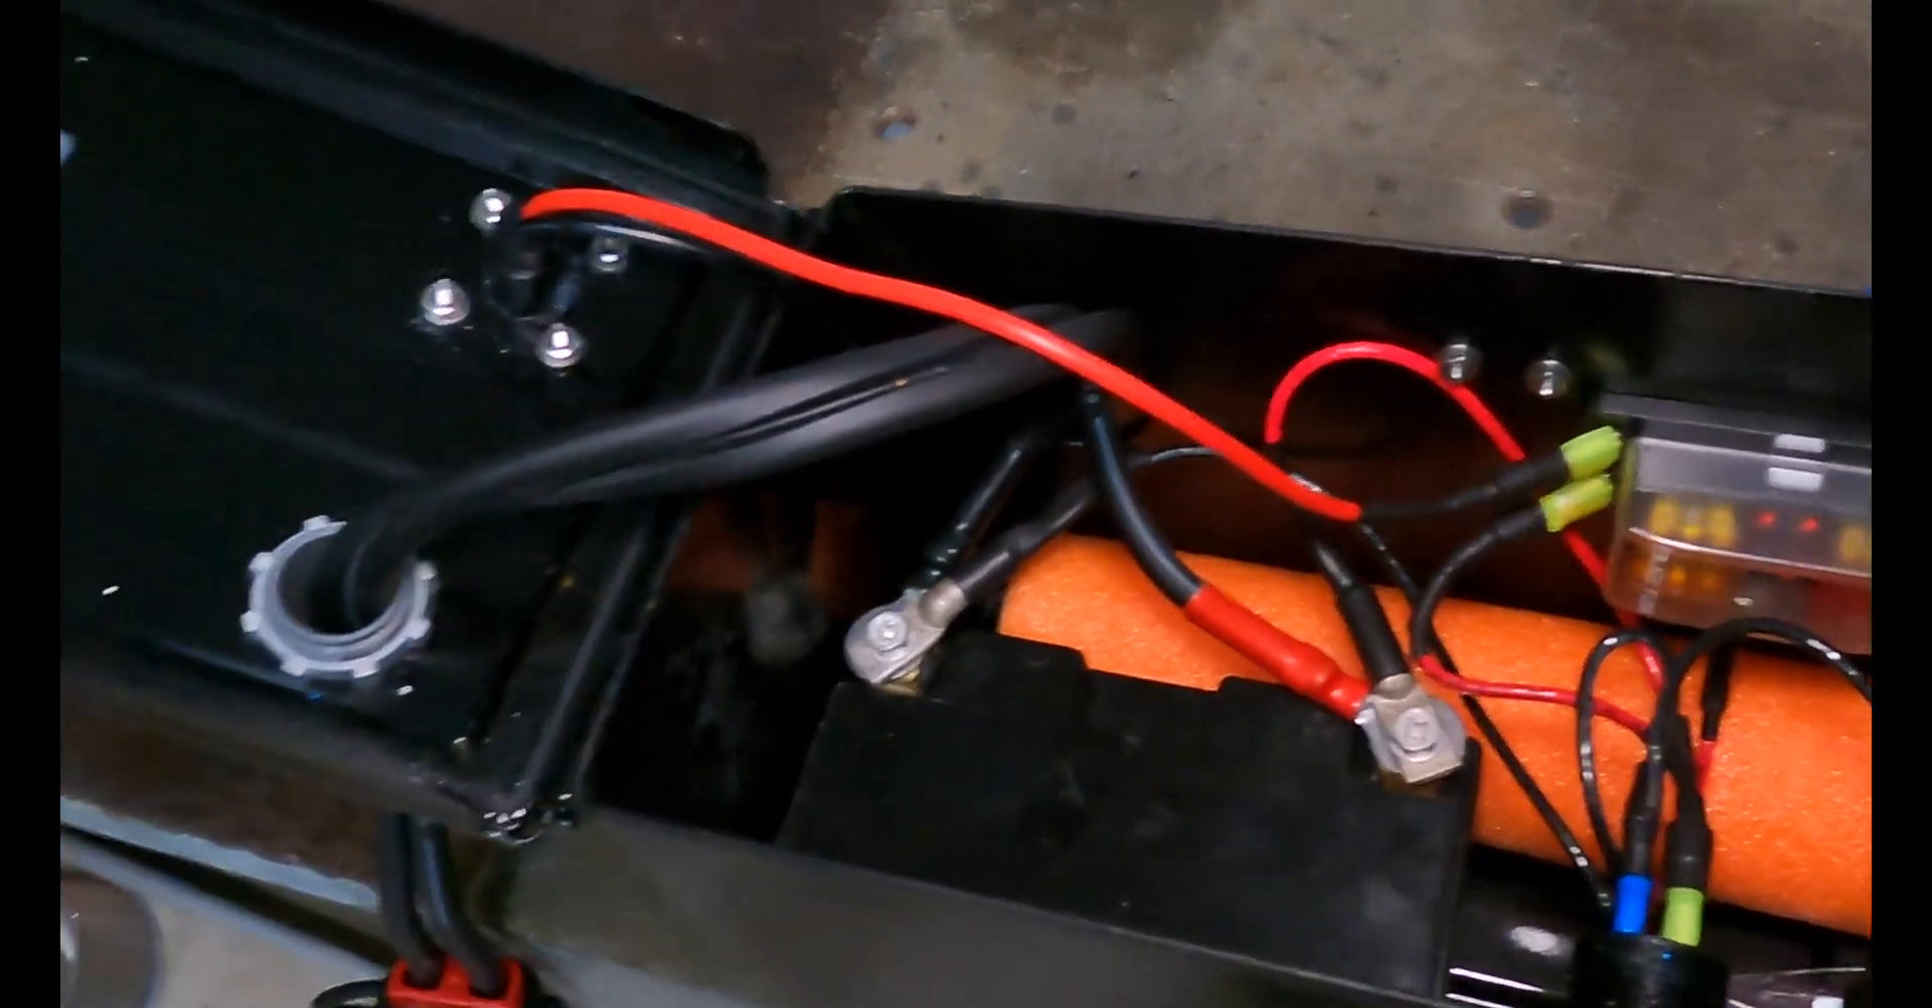Got my fuse box in there. A little pool noodle to hold everything in place so we don't get some sloshing around.